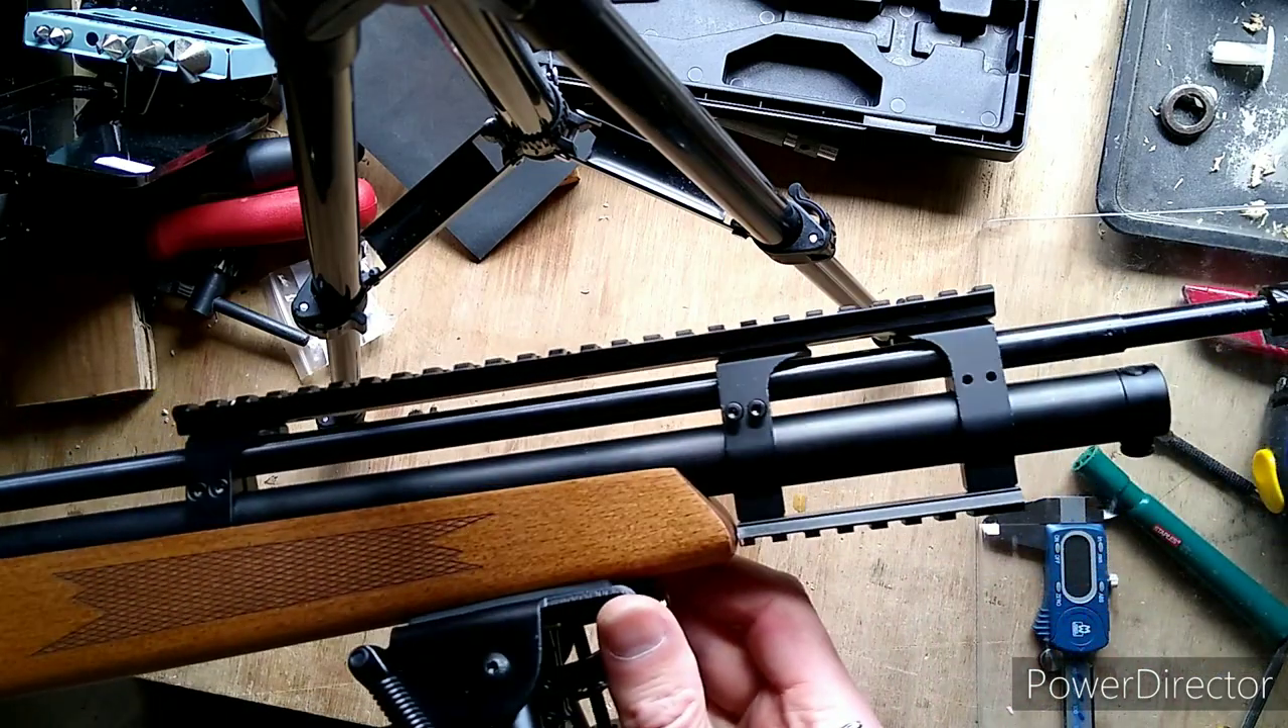That's the top and bottom rails fitted.